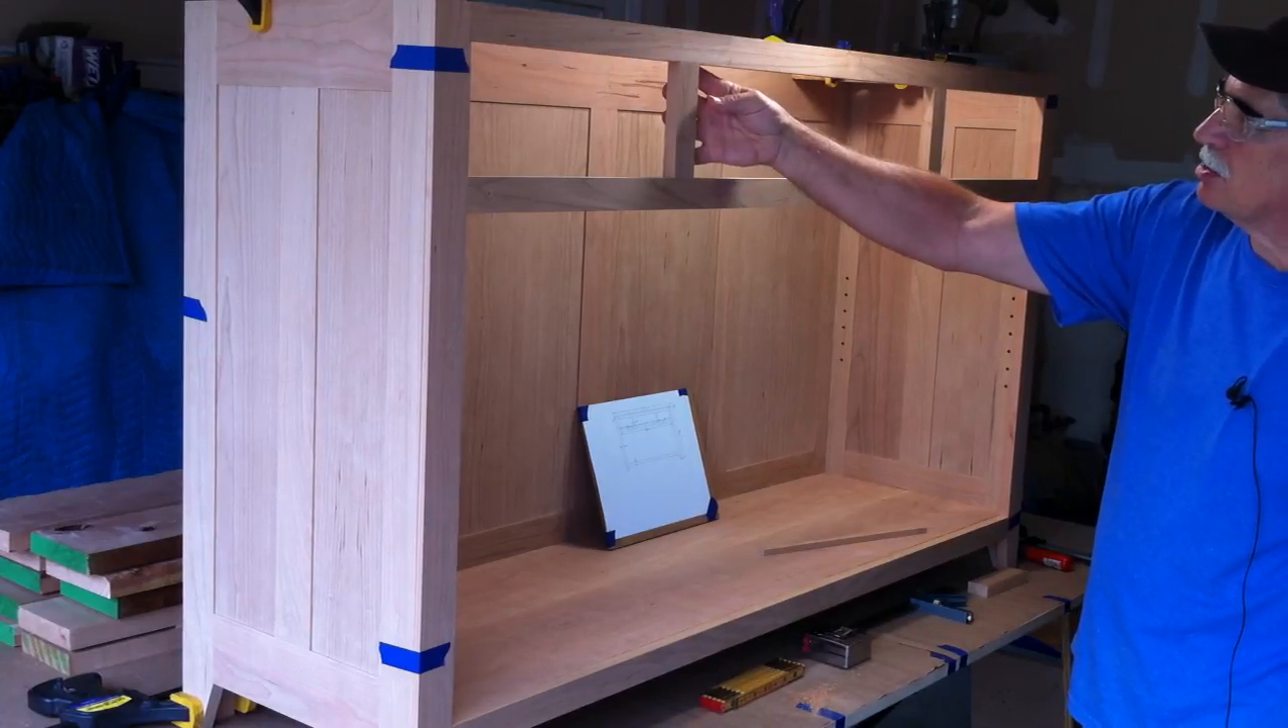Um, I went ahead and put the drawer dividers in there.